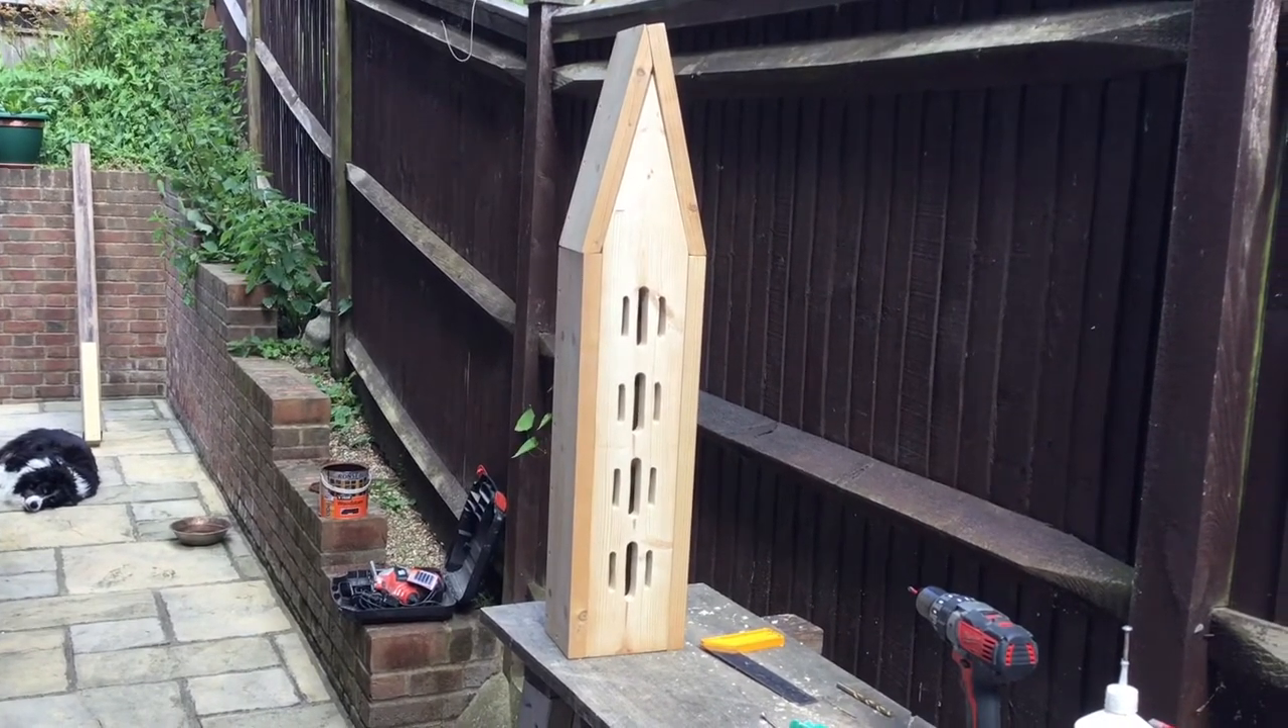Obviously the vinyl roof's not on and there are some little bits and pieces to finish off there's some wood that needs to go higher up.